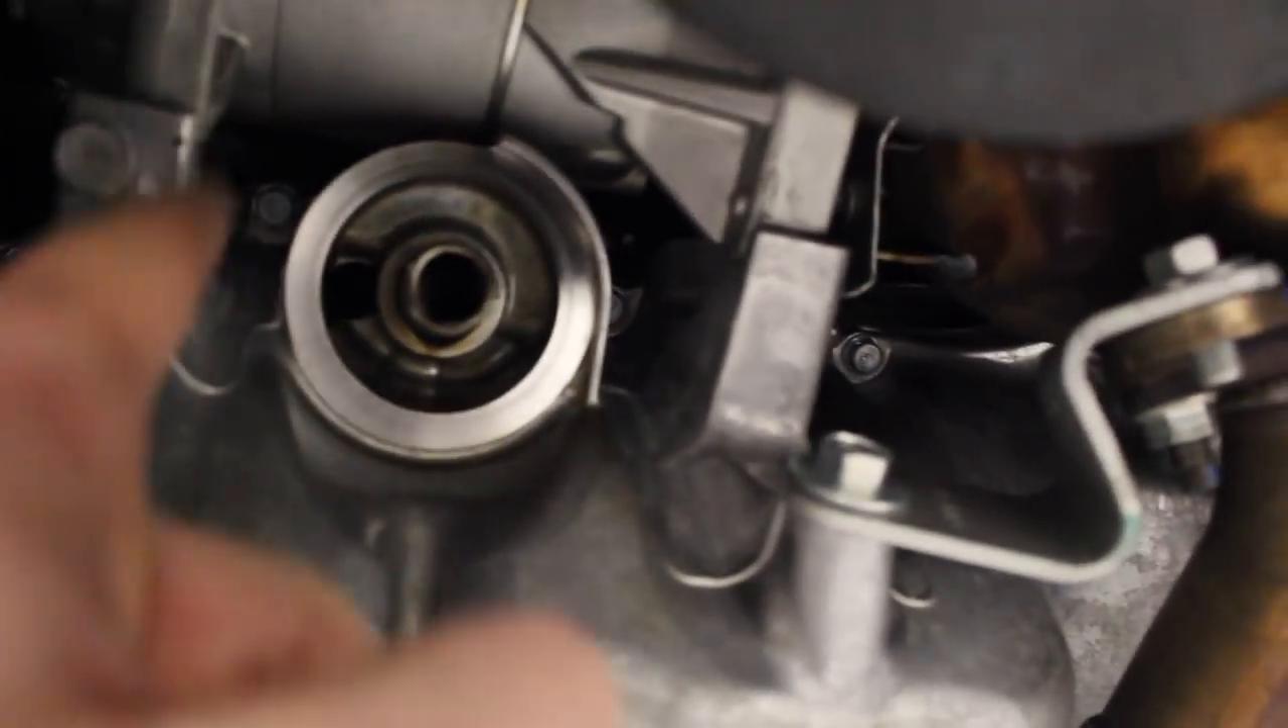Now the oil filter is off.